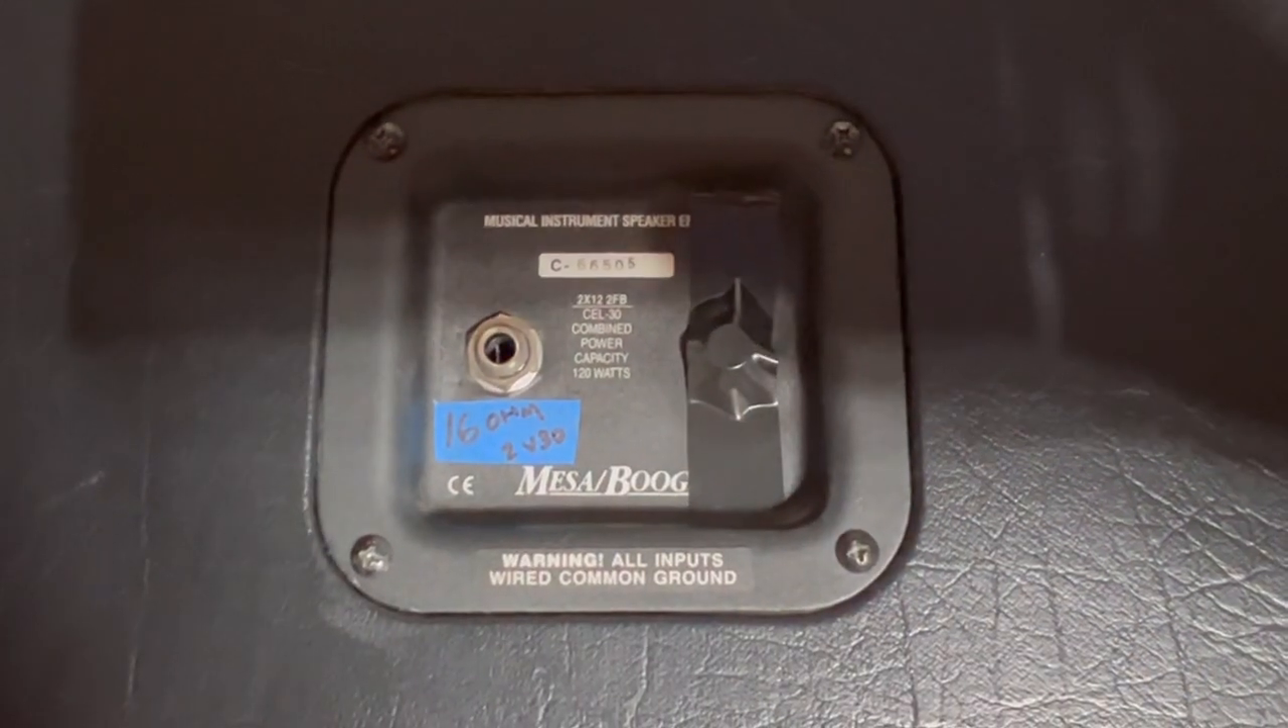All right got it all screwed back together and here's your final product the jack plate.